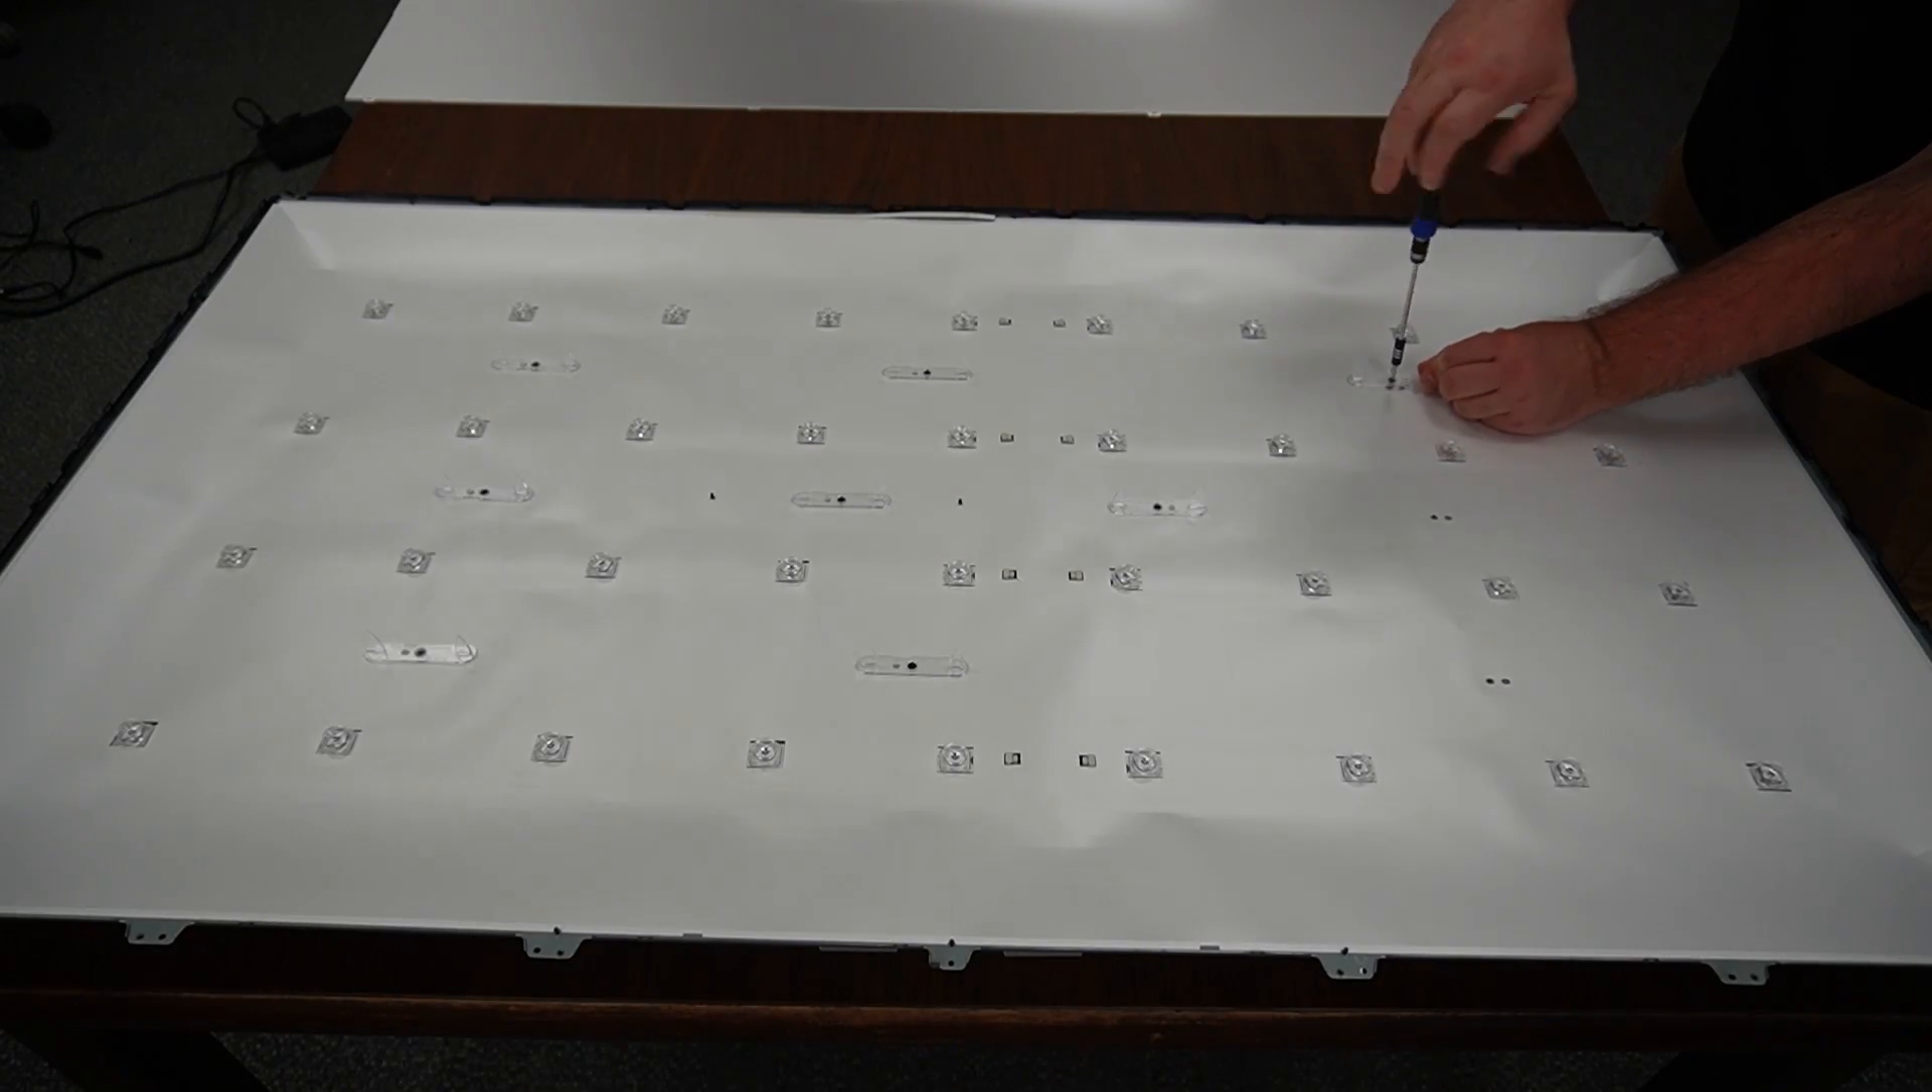Hey look, now we can see the TV's backlight. There's only a few more parts to remove.